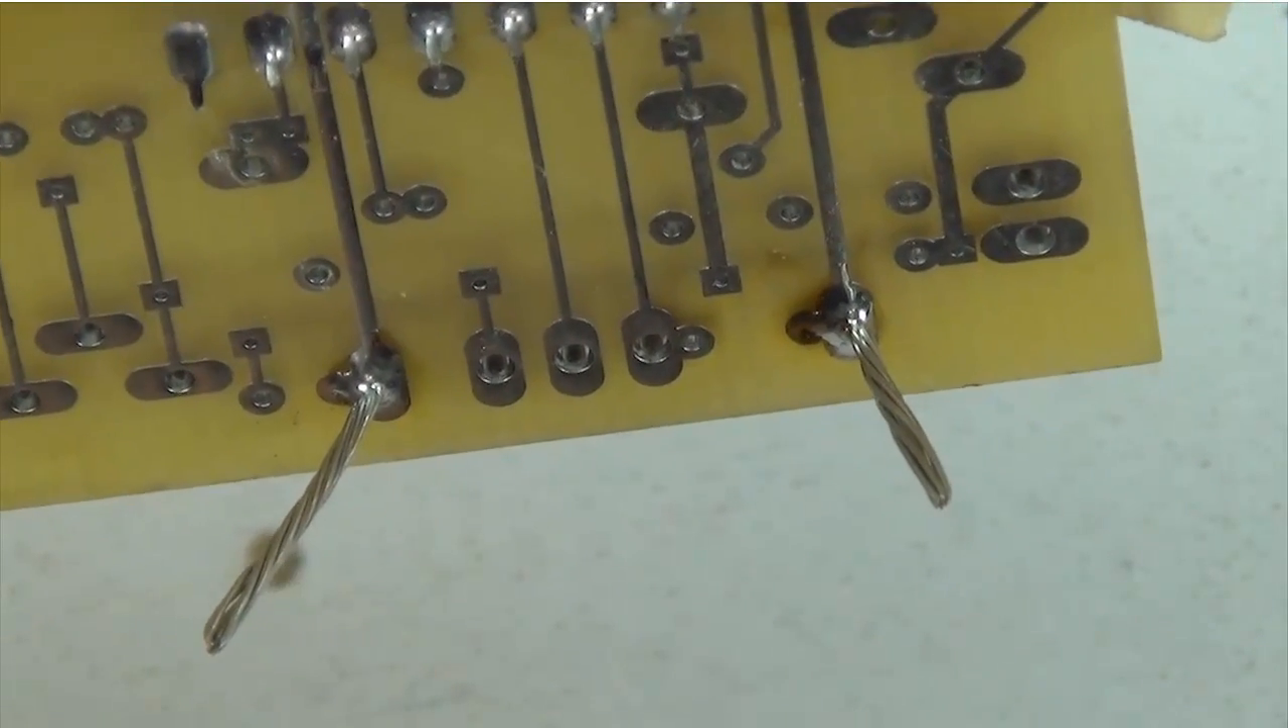So here's the completed solder joint it looks like a small volcano.